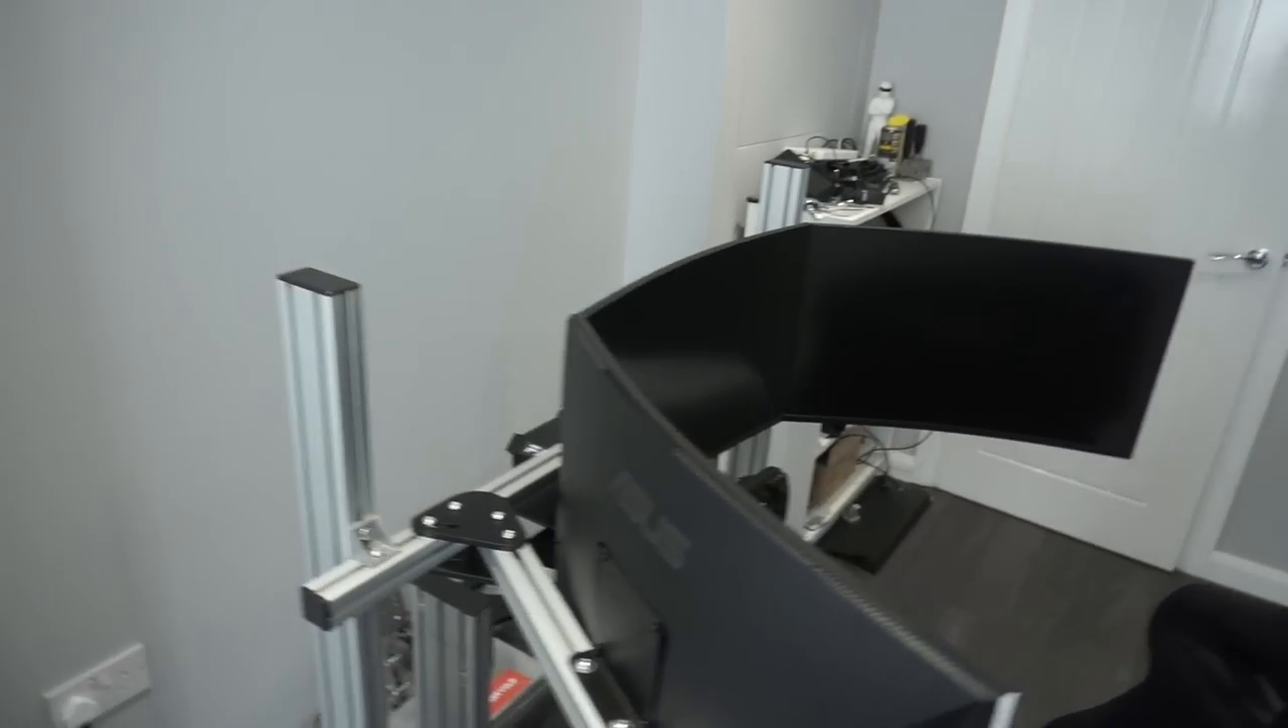So there's the monitors on and fitted. I'm really happy with that to be honest. They fit really nicely. There's no sag on any of them.